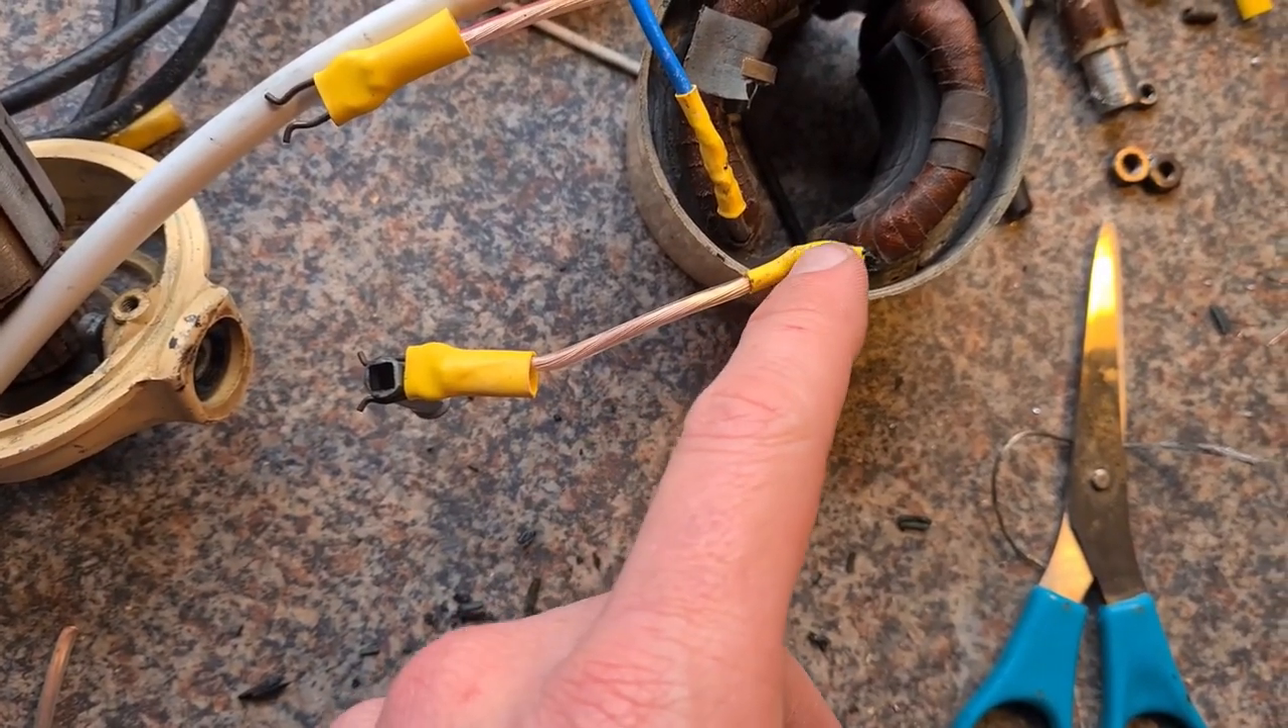This is all cleaned up and rewired now uh removed all the knackered old heat shrink we got in there some fresh new wire in there.